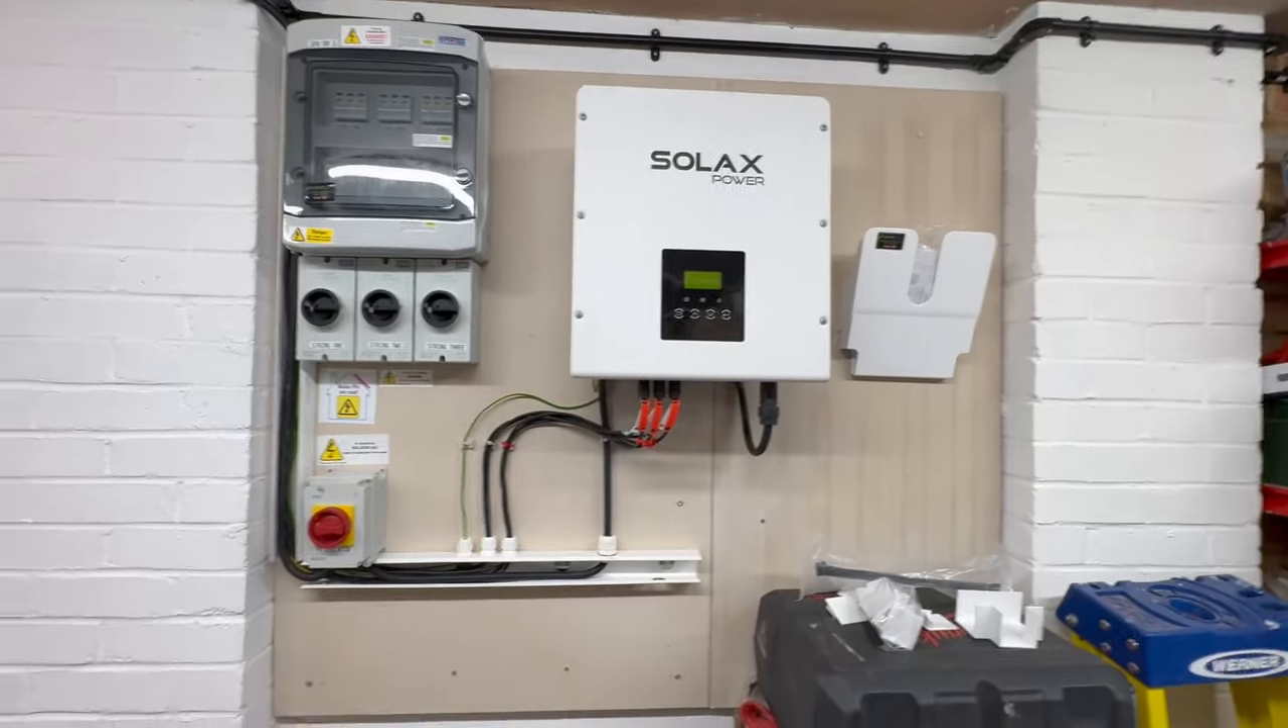But here you can see we've got our Solarex Solax inverter and that's all wired up with the three strings.